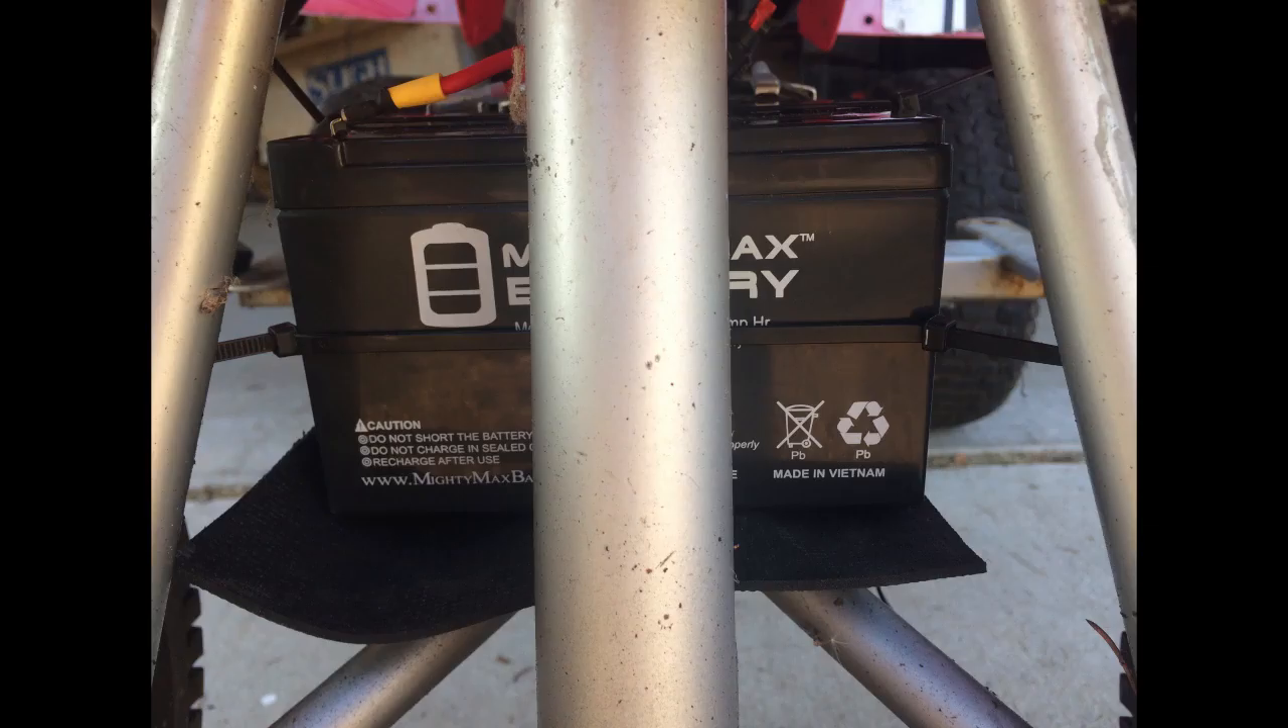Also, the battery was just held in place by zip ties for the moment.